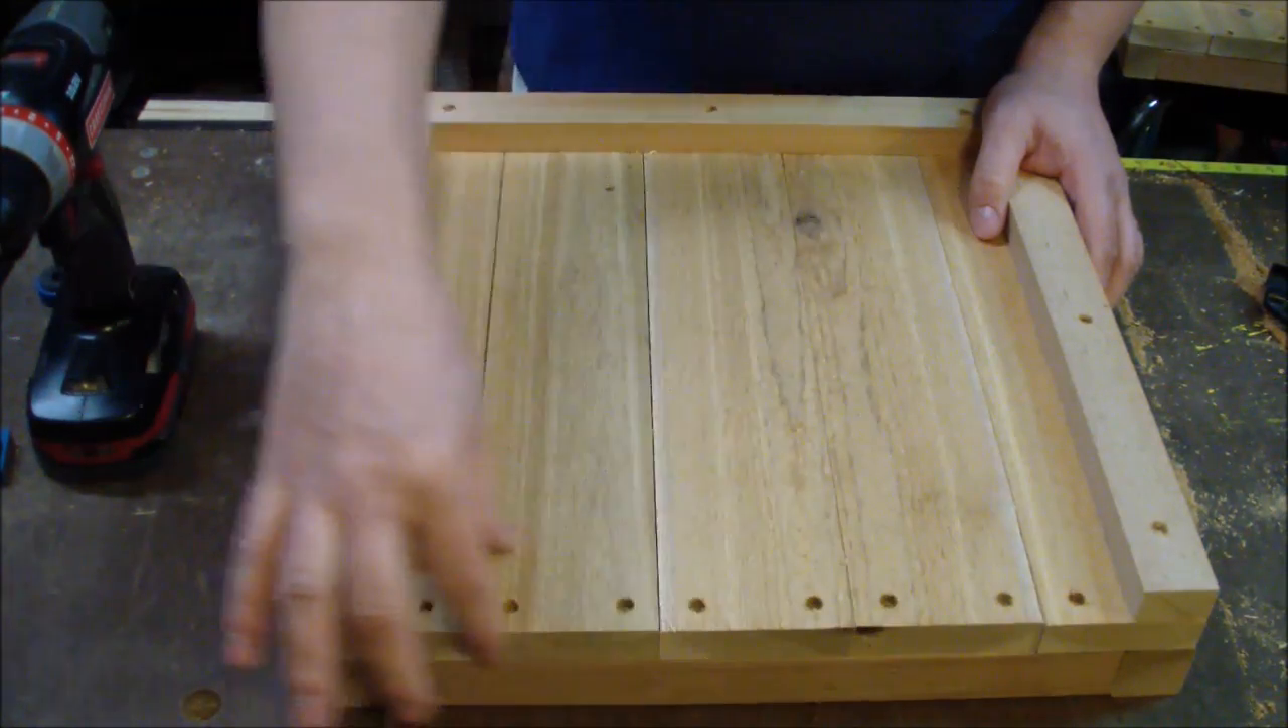Okay I've got my outside frame done I think it looks pretty good you notice I don't actually put a board across this one this will actually be the top of the bench.